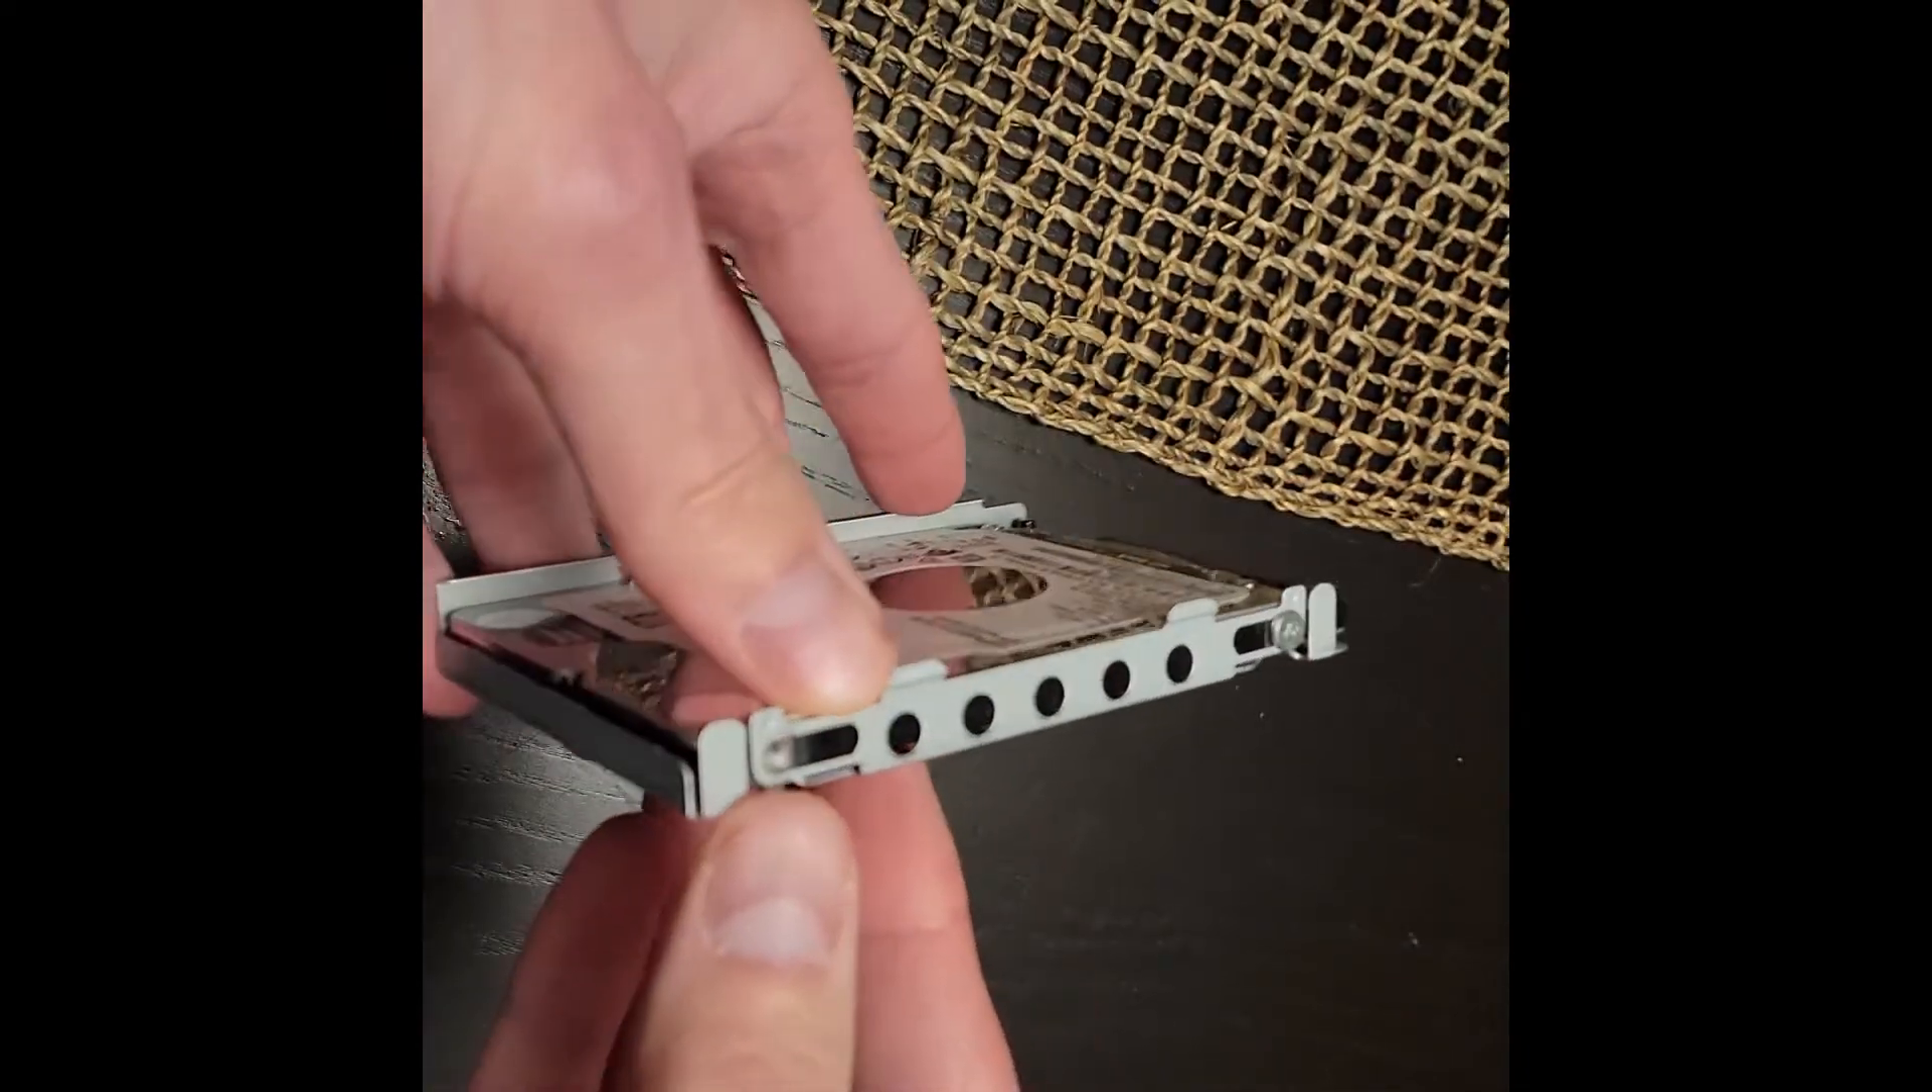So here's the new hard drive inside the tray.